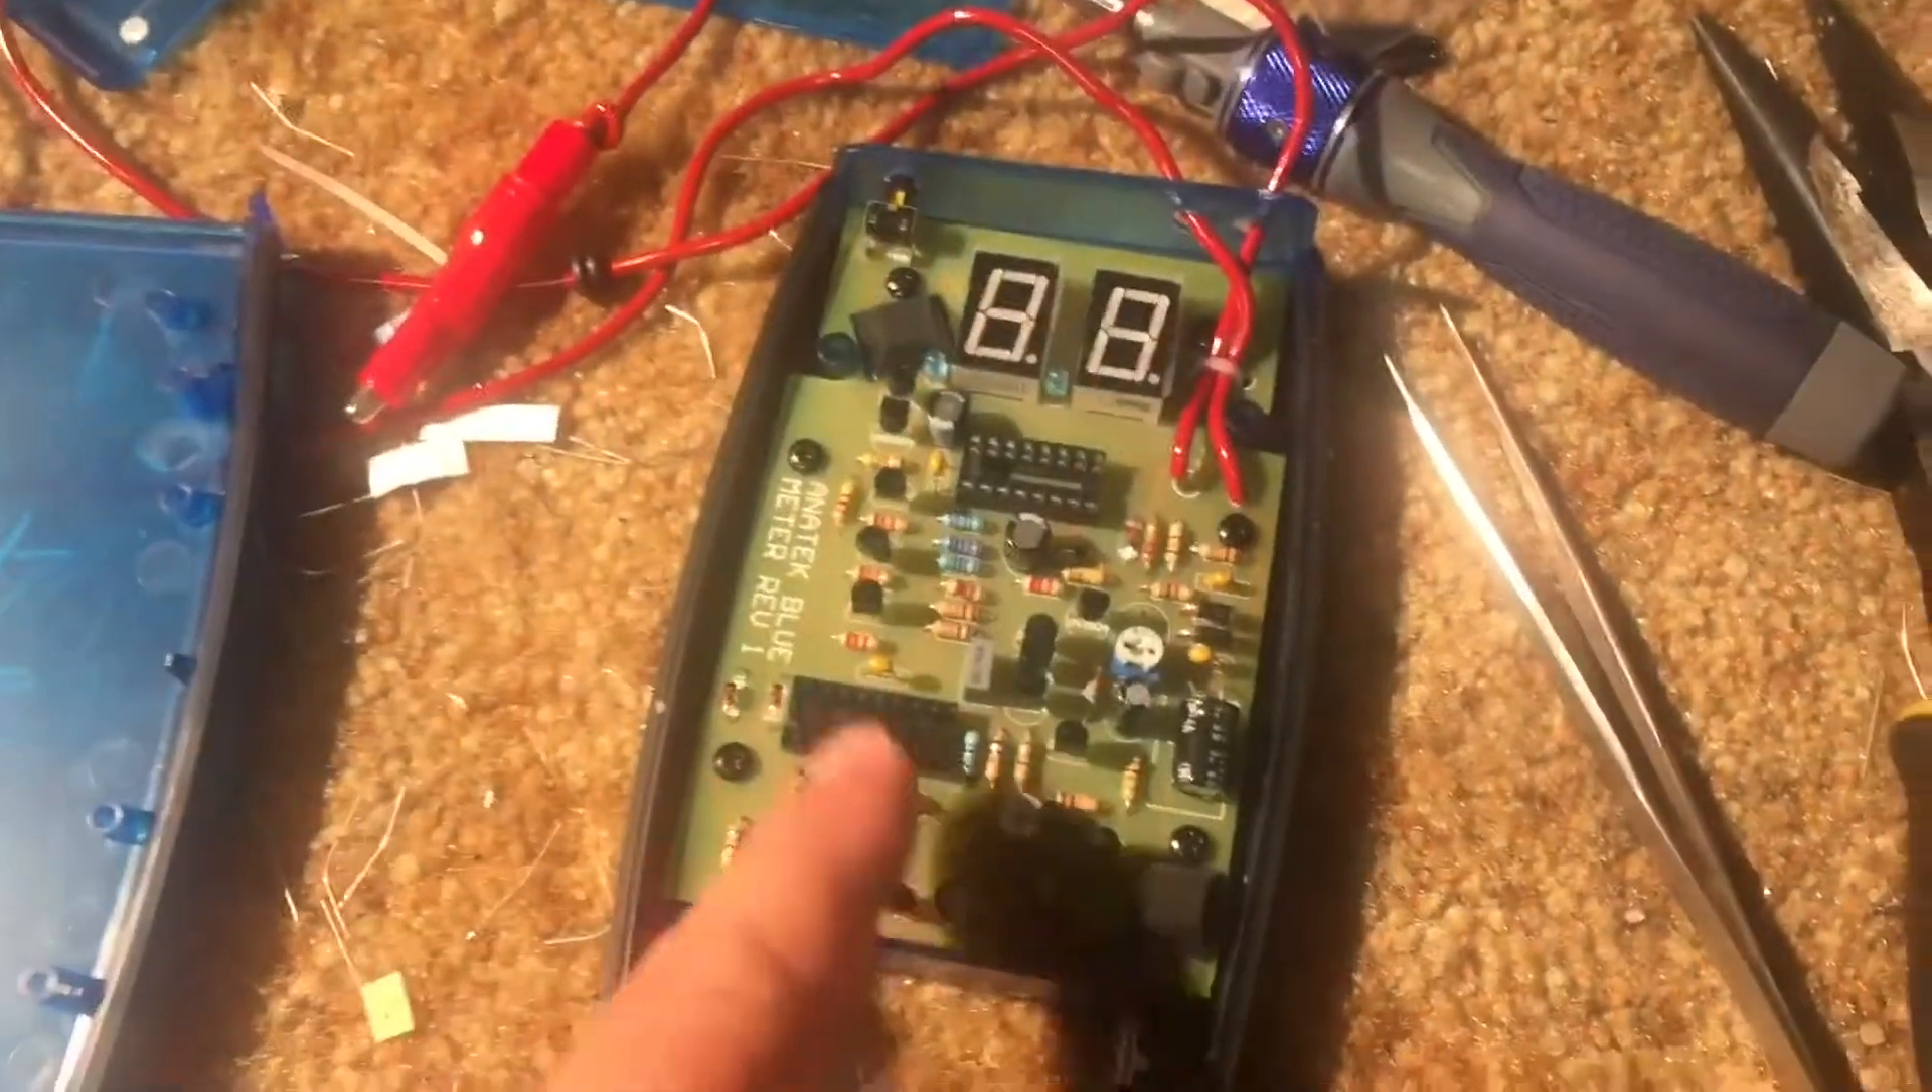I've just realized as i started recording that i never installed the two ic's and you'll see the slots are empty so i'm gonna do that next.